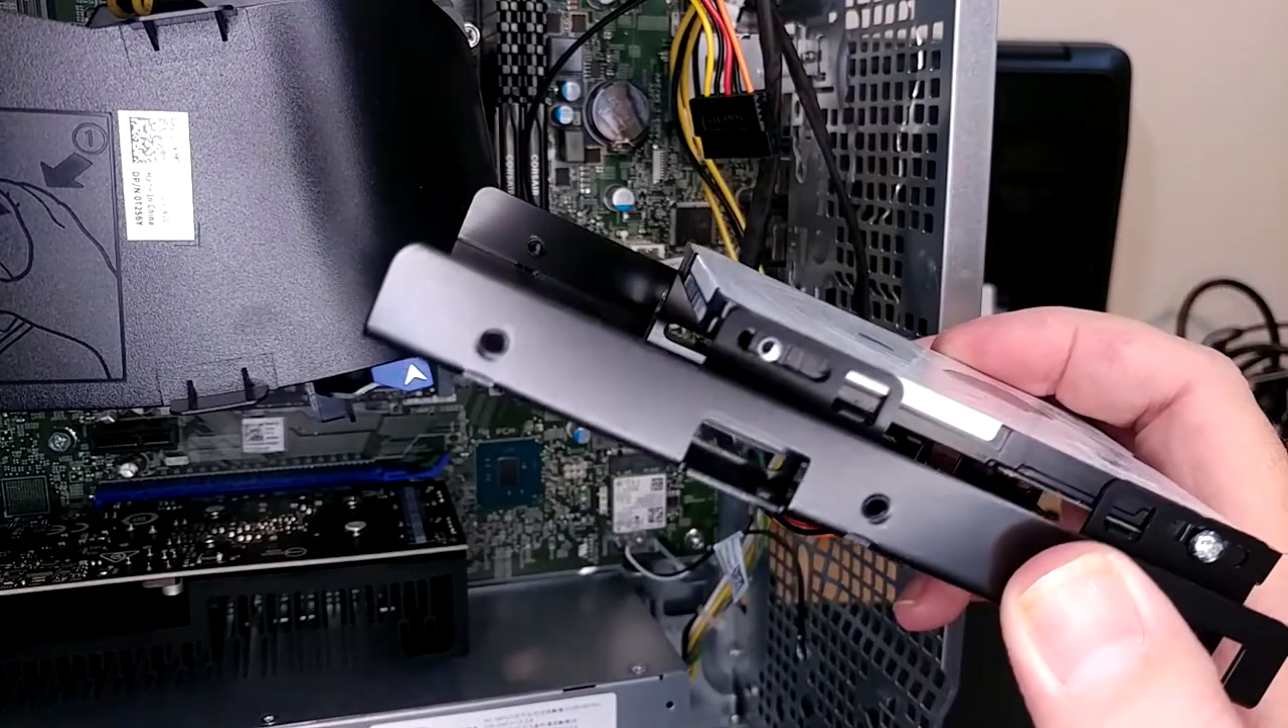And here's my two and a half inch drive inside of a dual three and a half inch drive adapter bracket.